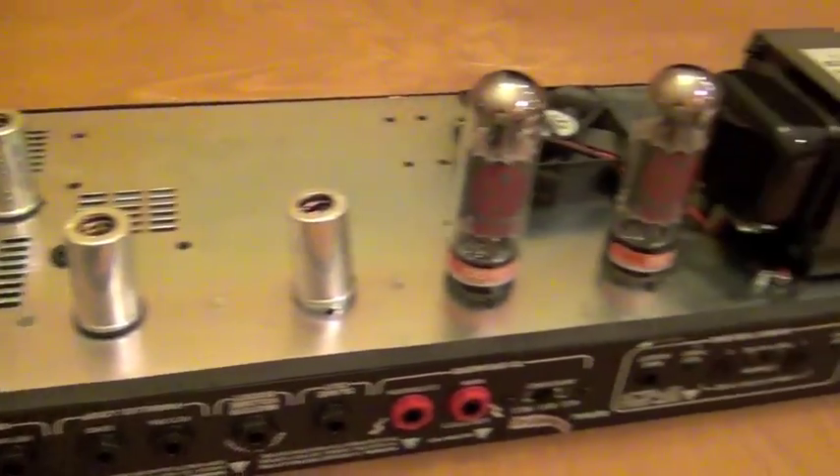And after a few choice words the amp is now removed from the head shell.